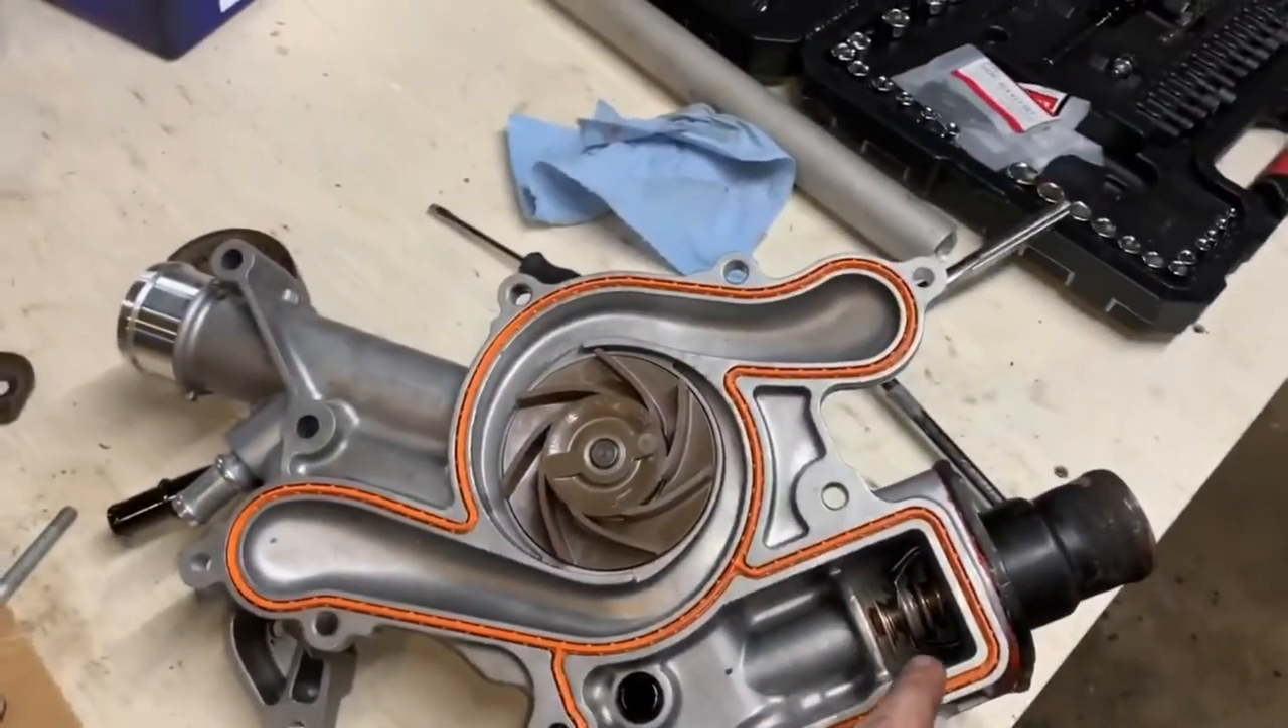So we now have the thermostat housing and thermostat installed on the new water pump.